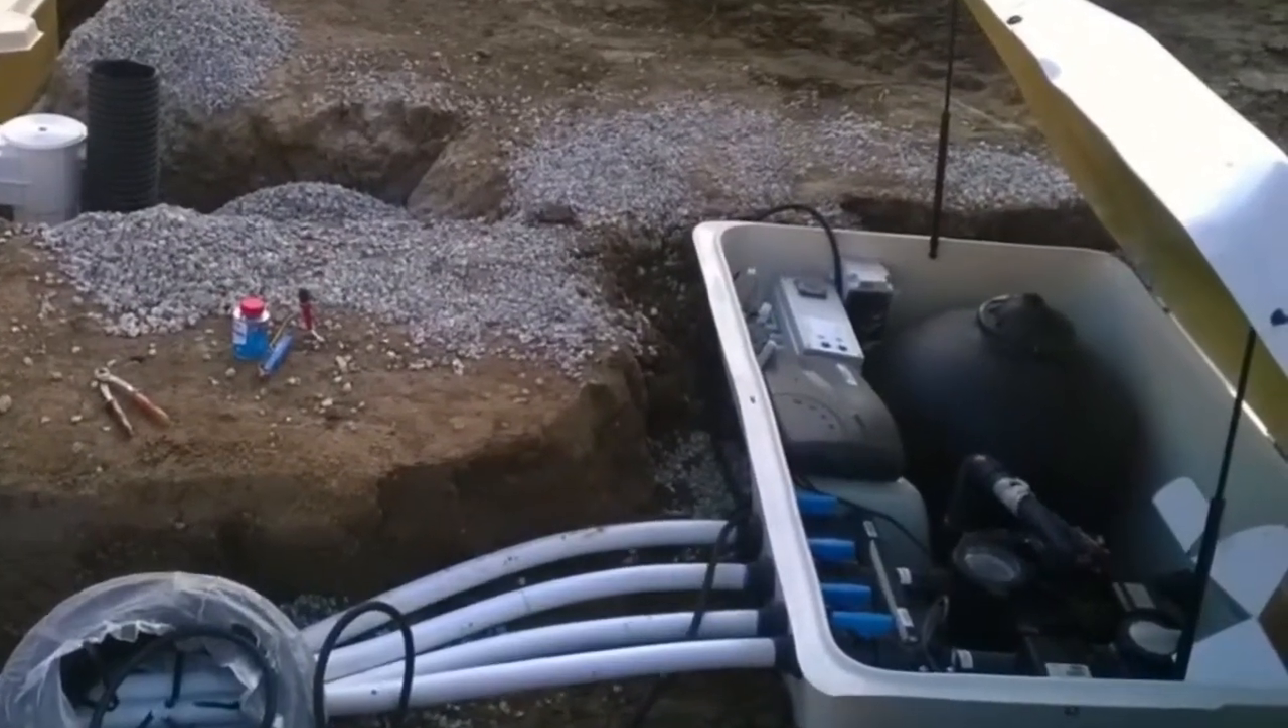L'après-midi, on a raccordé tous les raccords hydrauliques à la filtration qui arrive déjà pré-montée, on la voit ici.